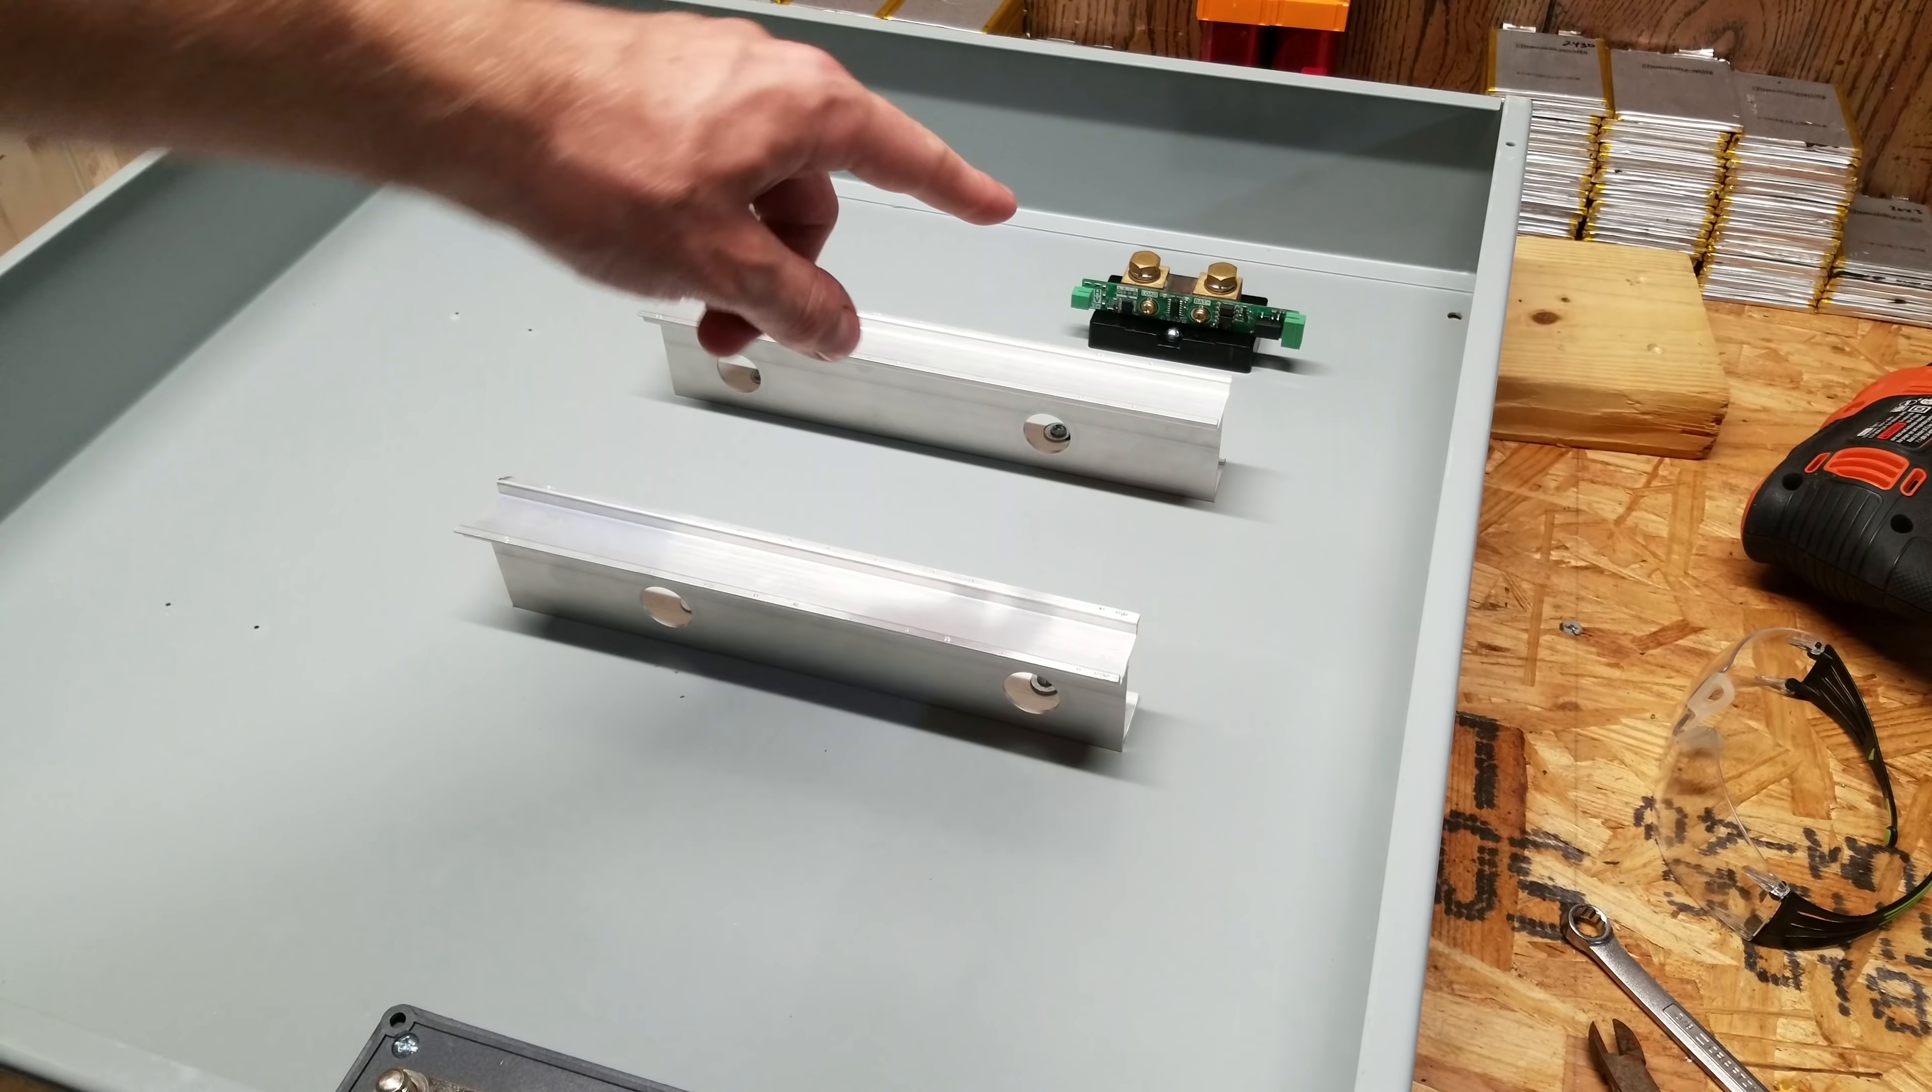Alright so I got both DIN rails mounted and I also got the Batrium shunt mounted in the back there as well.